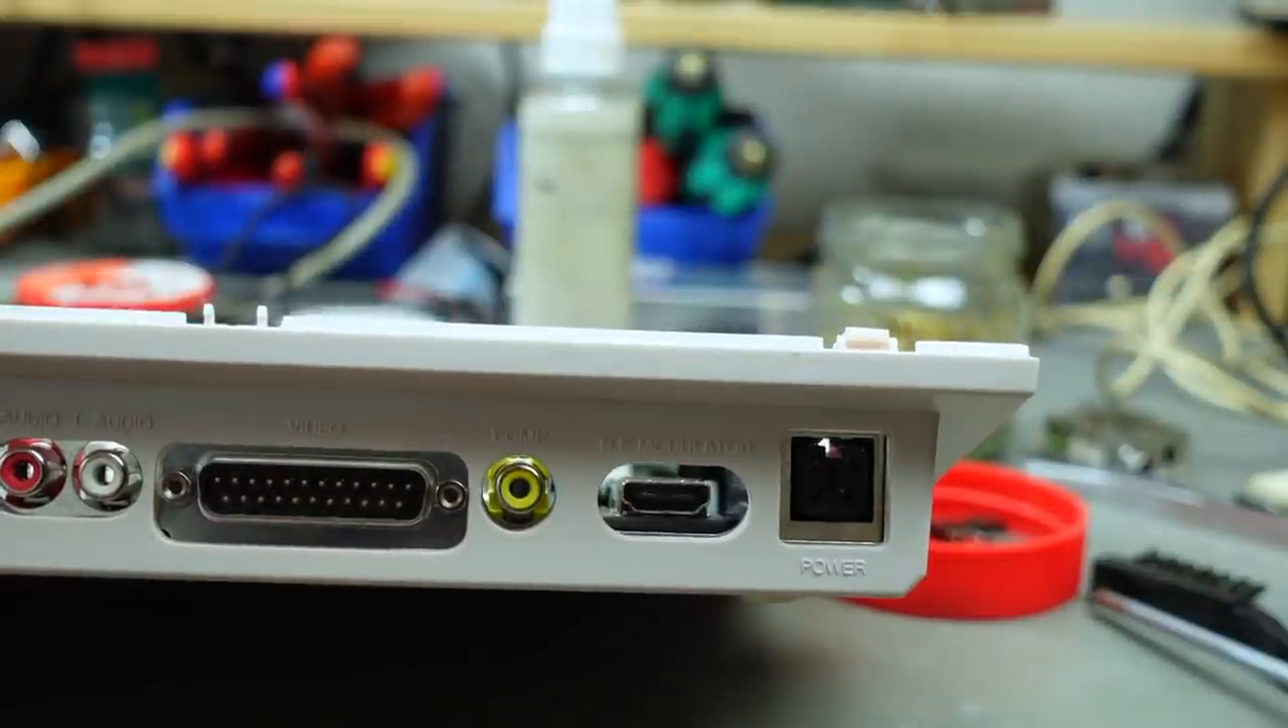And as you can see our HDMI port lines up nicely so we should be able to fit any even the bigger HDMI connectors in there.